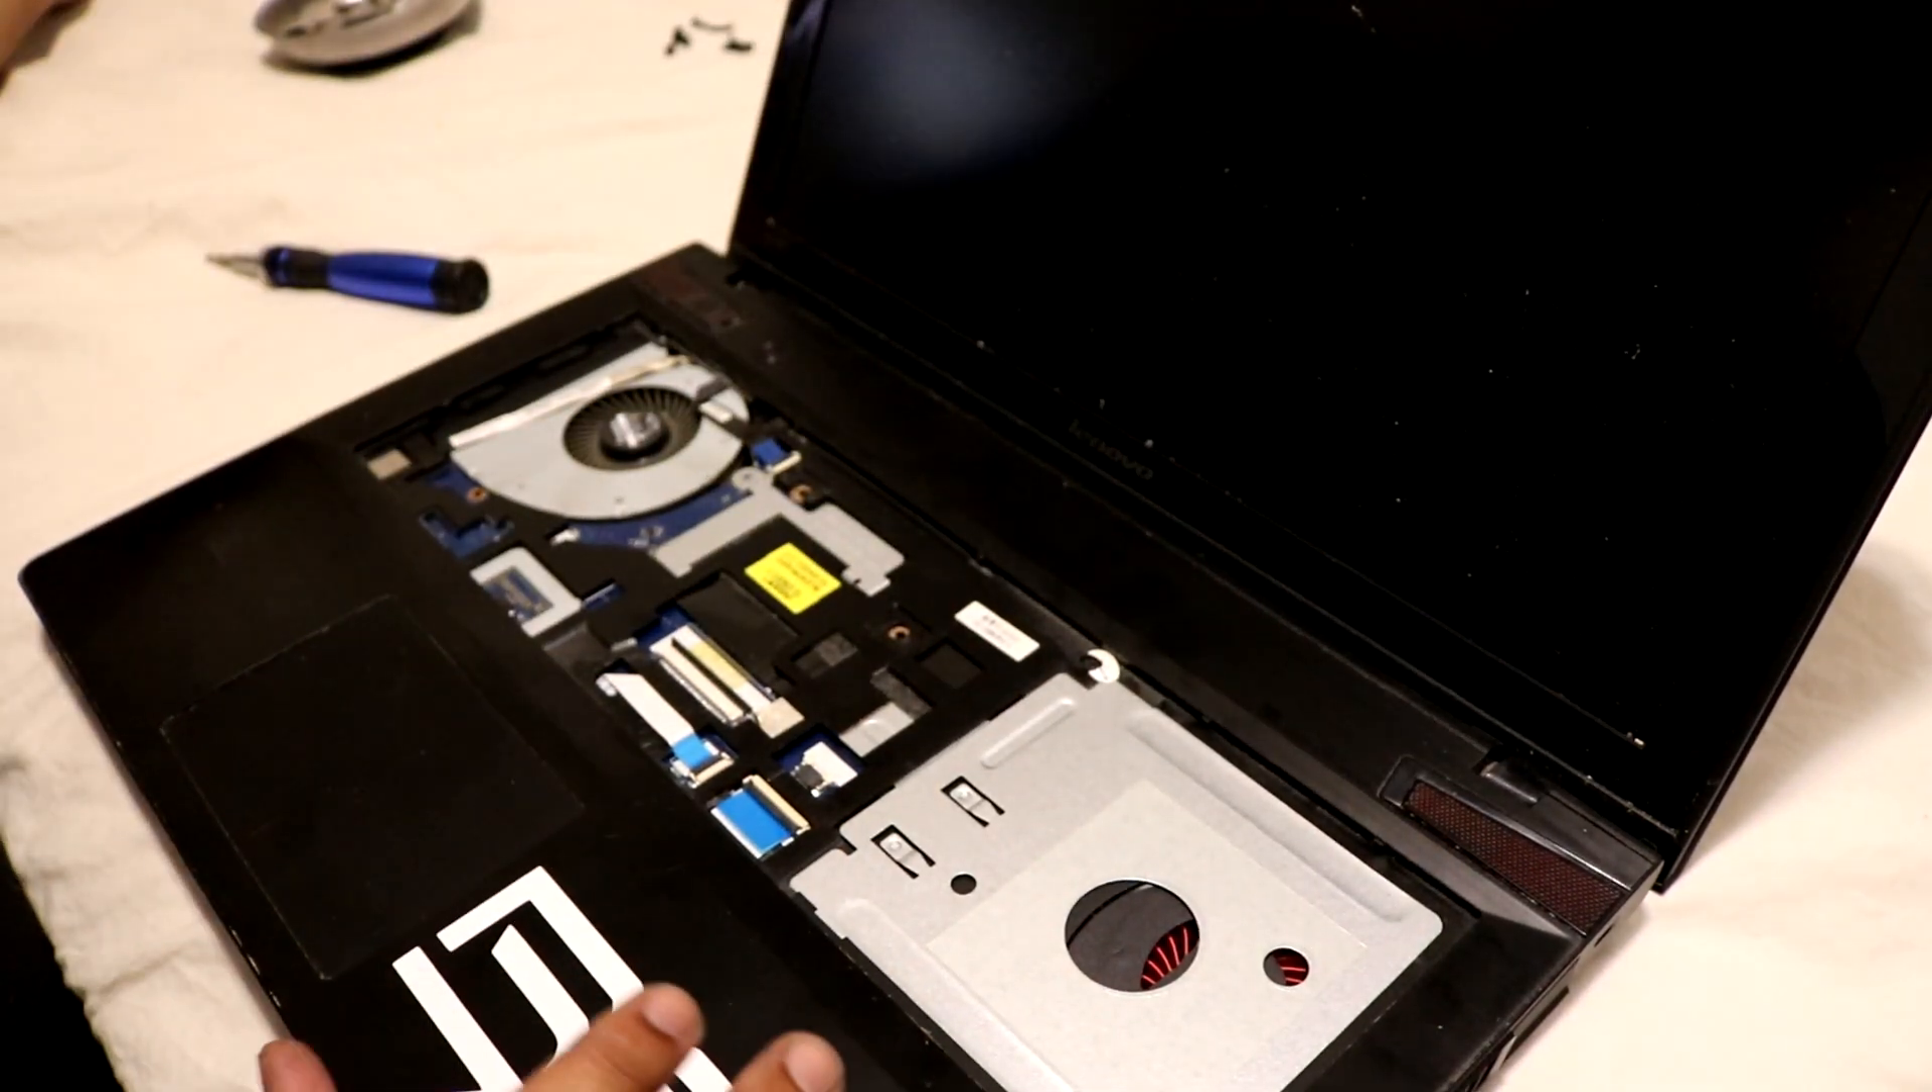So that's the old keyboard out.